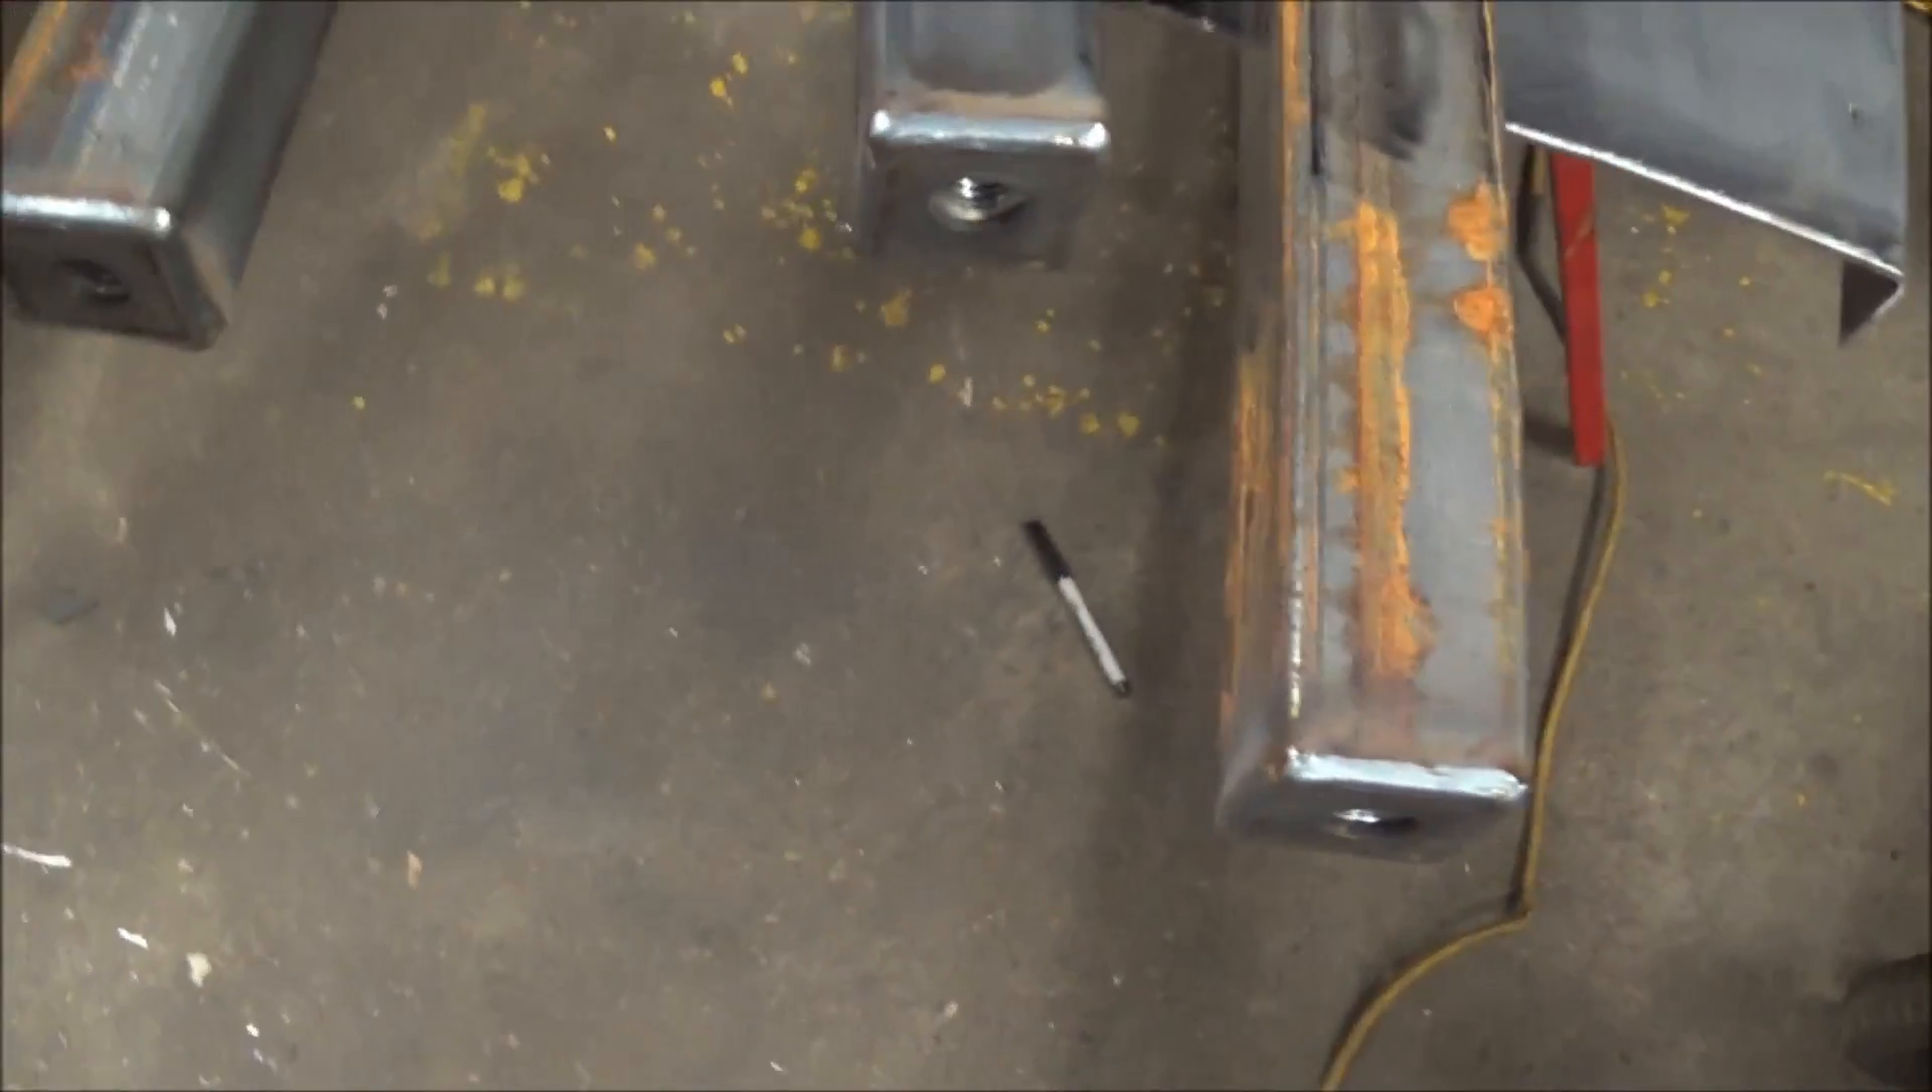Okay guys, so I've got my end caps put on my legs here for our adjusters, you know, to level the table out.